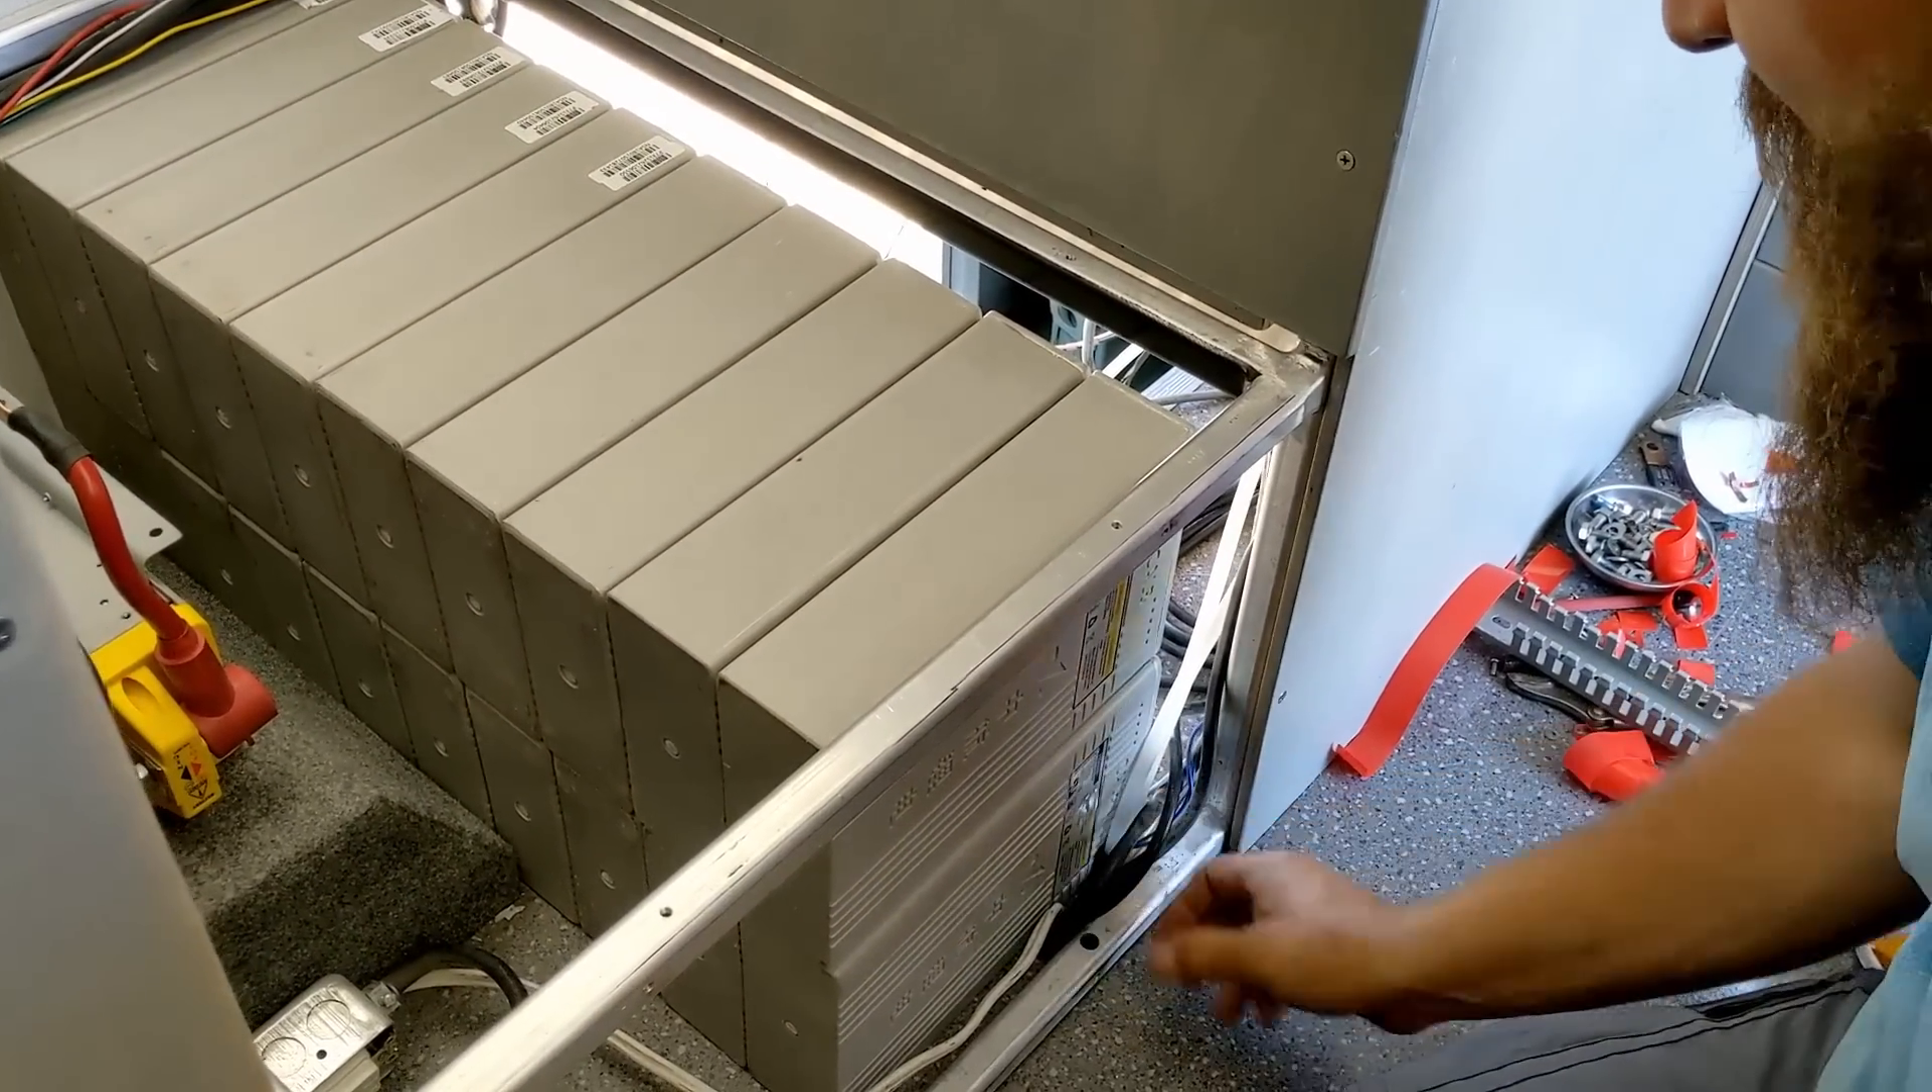Okay guys got it all in as you can see 20 cells fits in here super tight.